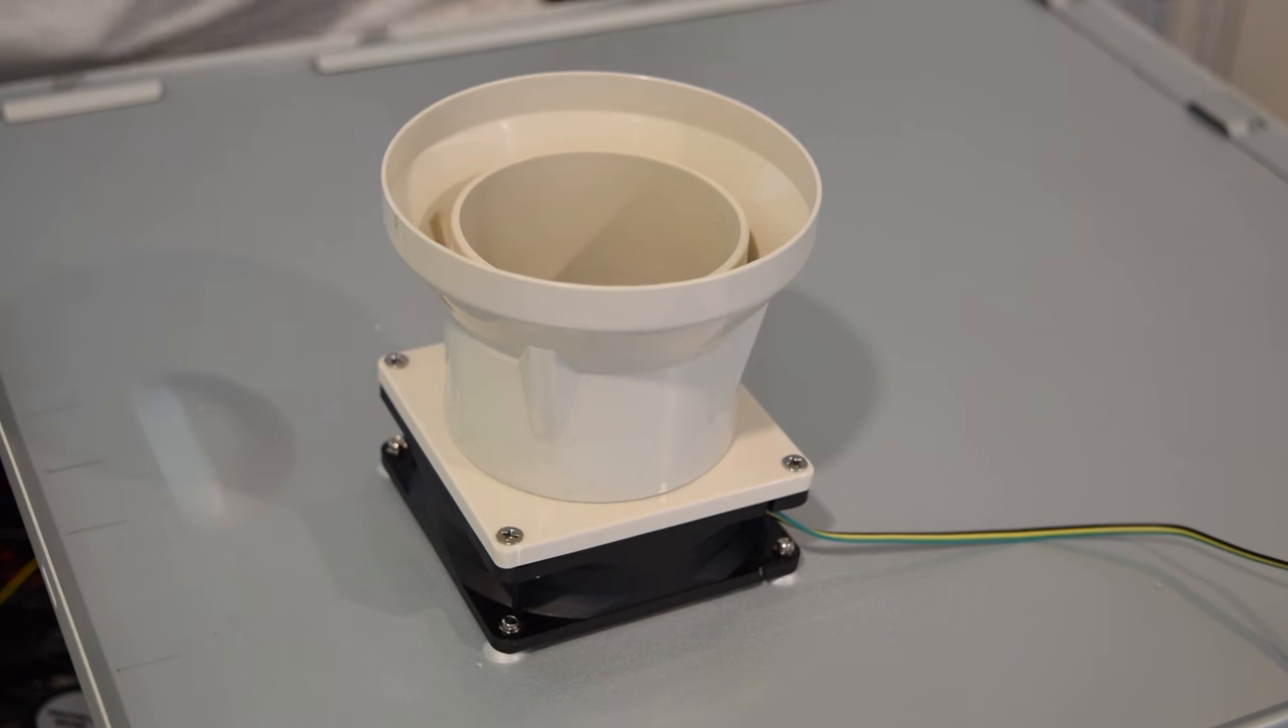As you can see I have the shroud mounted to the fan right now.